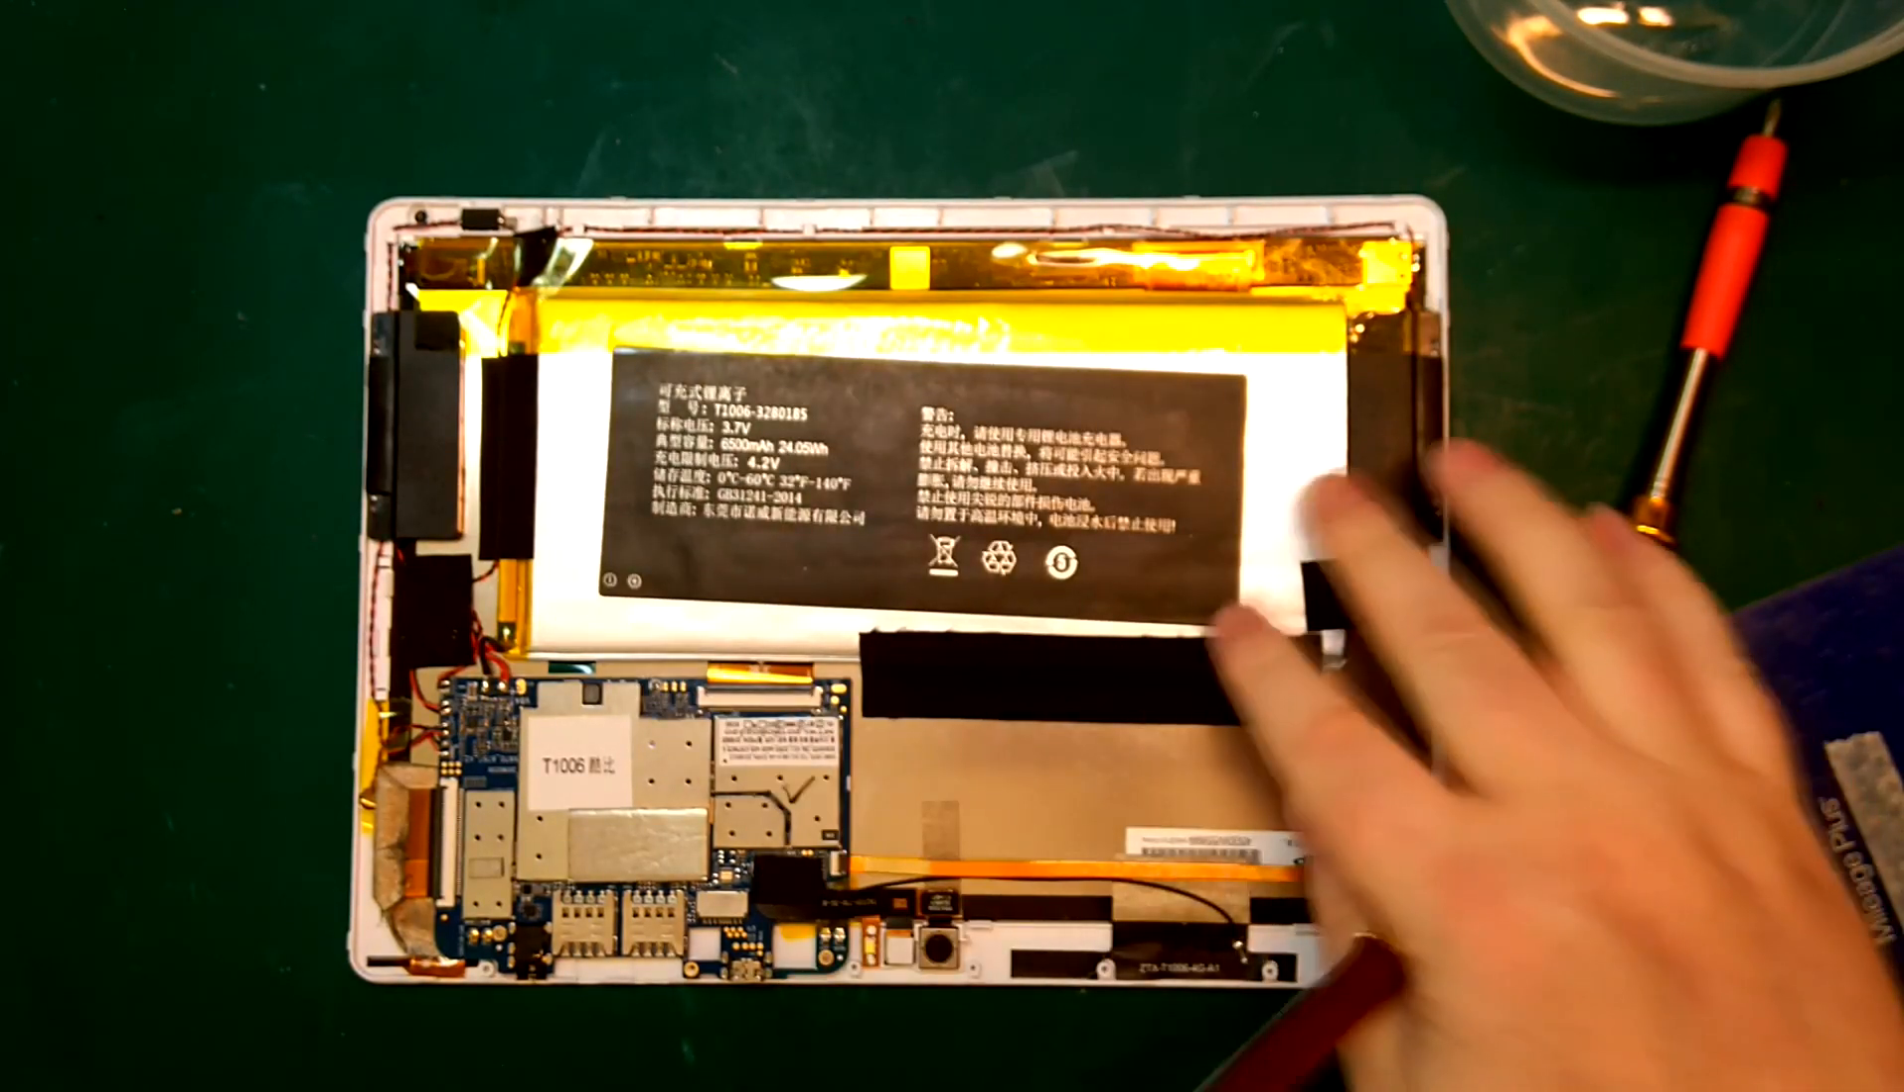And the back comes off. So it's quite a large battery I have here, it doesn't look like it's puffed up or anything.